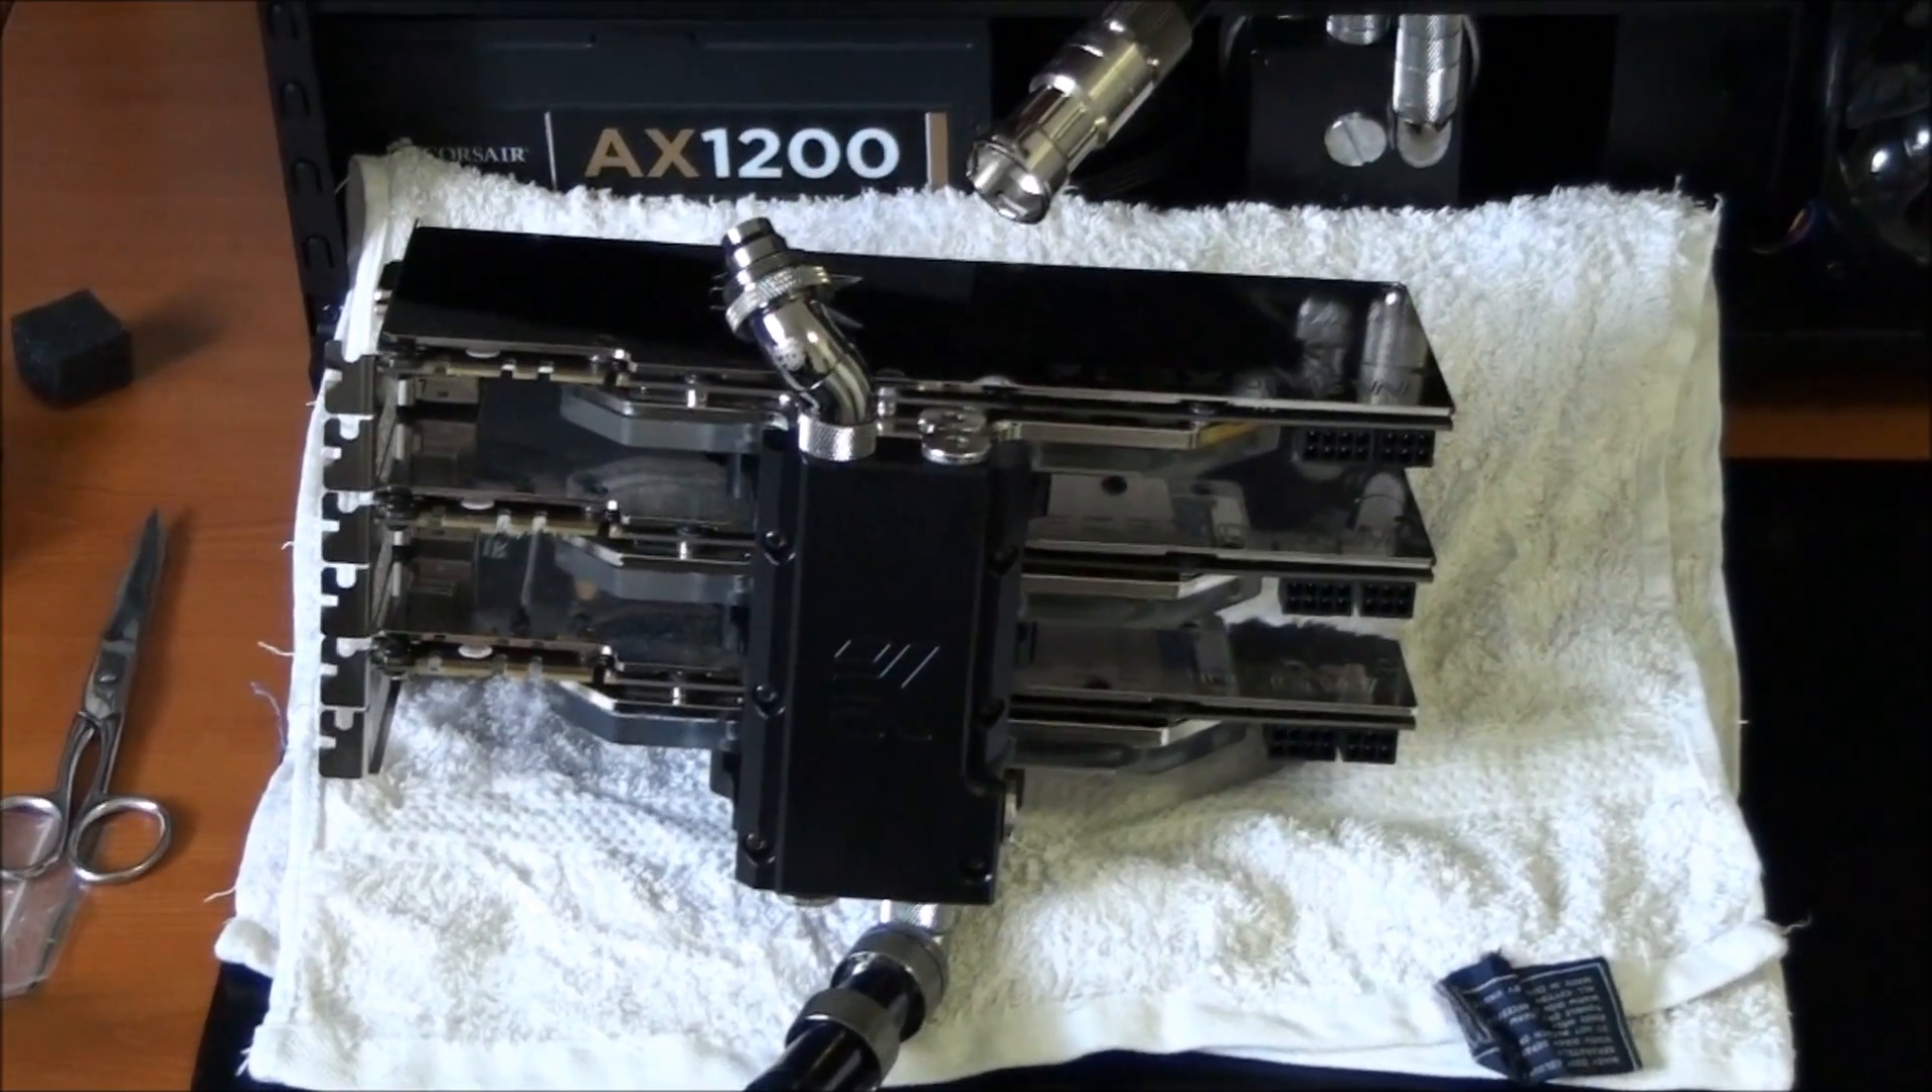So the graphics cards are out of the system. Looks very empty.